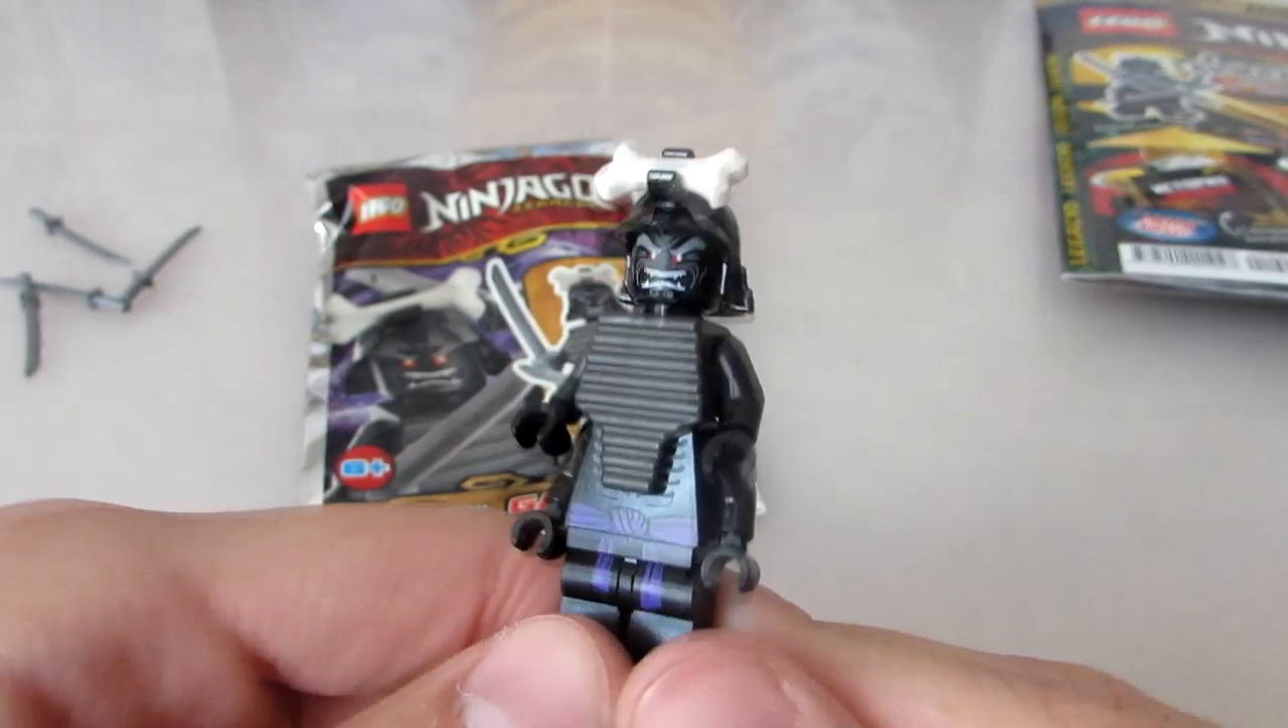И у нас получилась вот такая вот мини -фигурка. Но она пока без оружия.